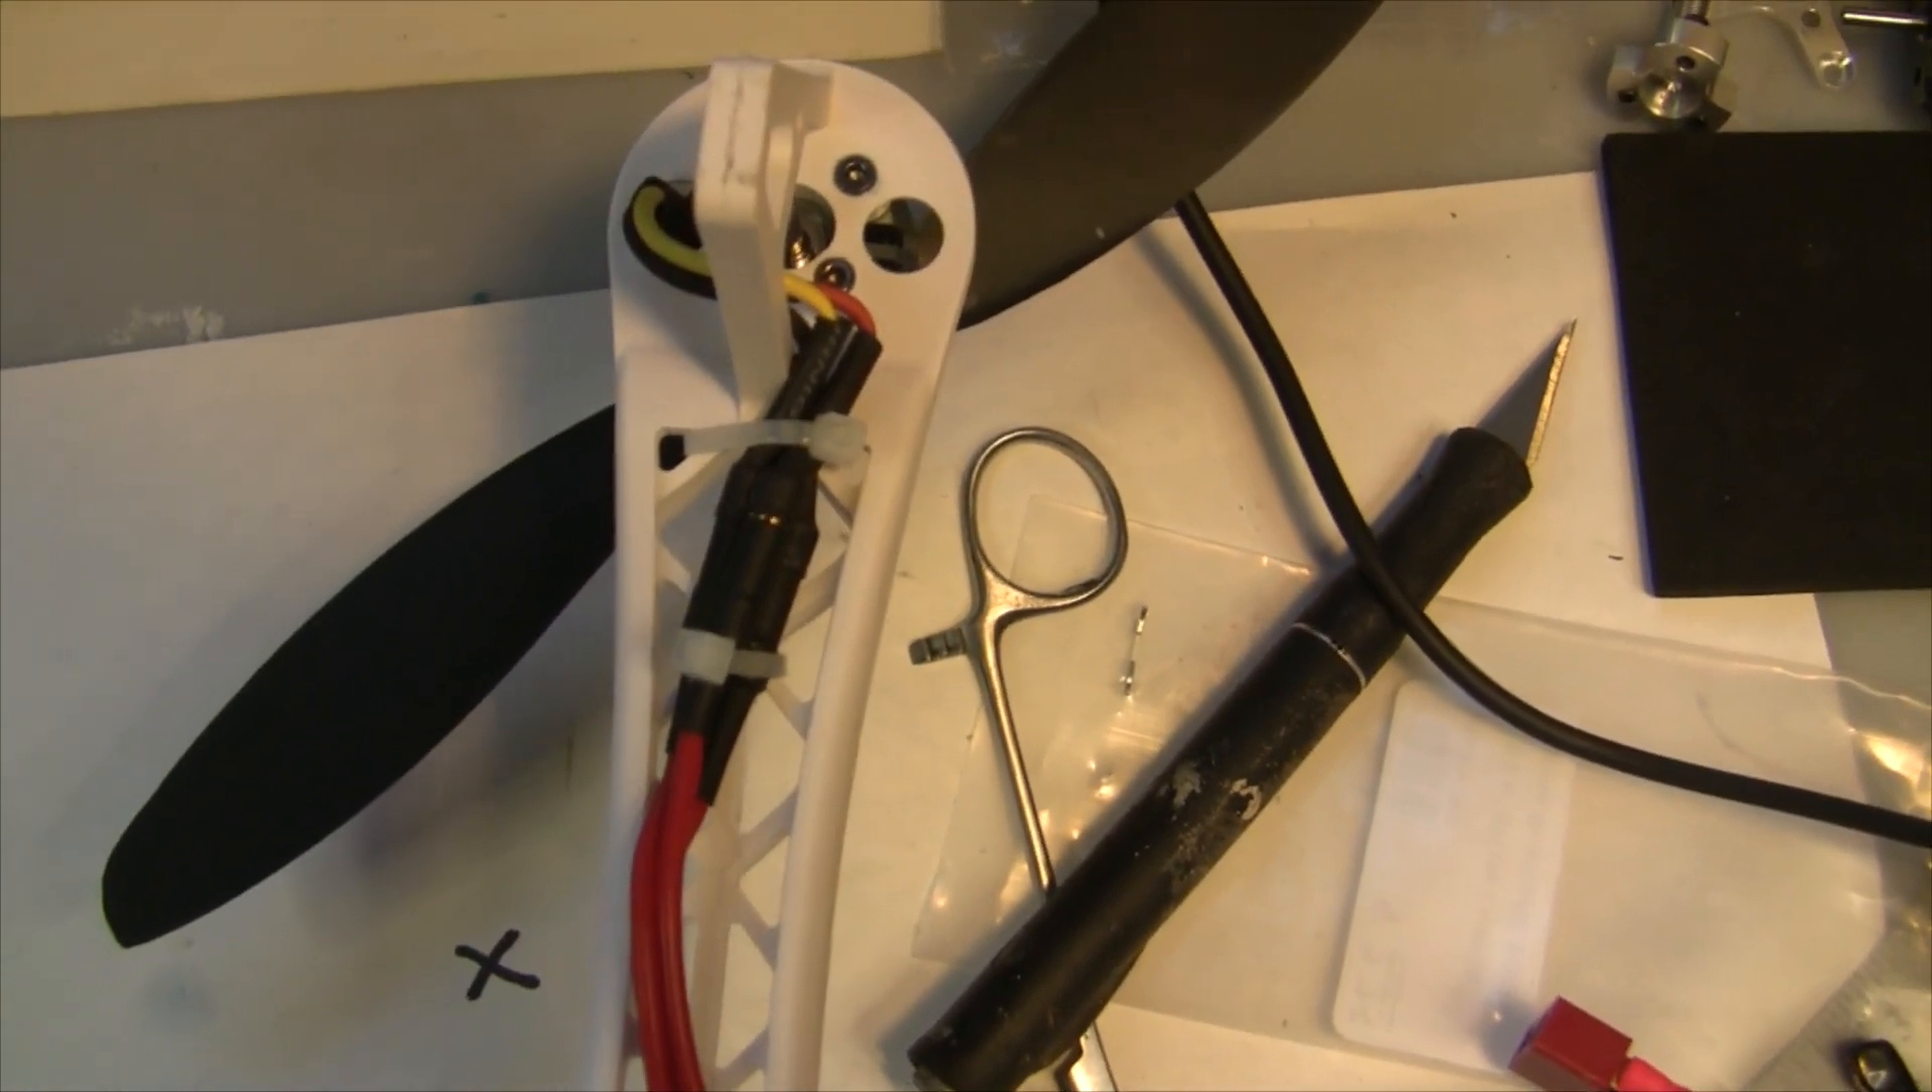So I put a tie wrap basically to hold those connectors together and make sure they don't come loose.